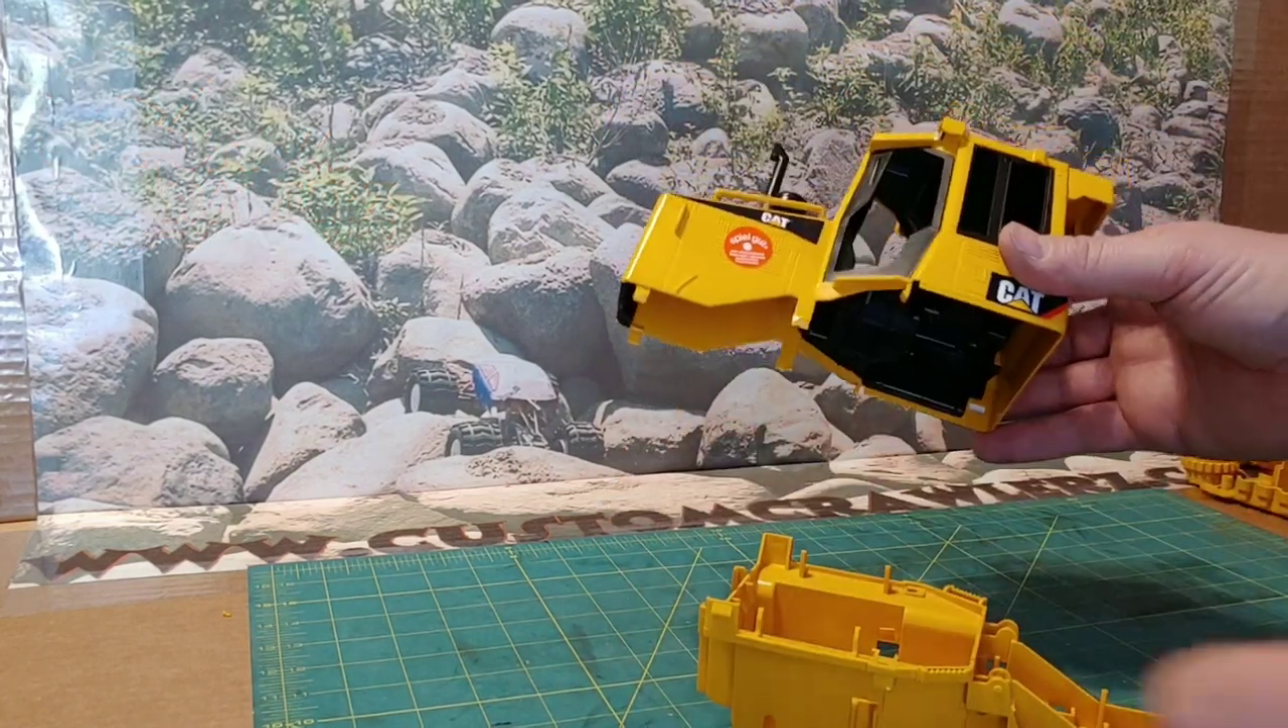And there, our lower shell and our upper shell are now all separated out.